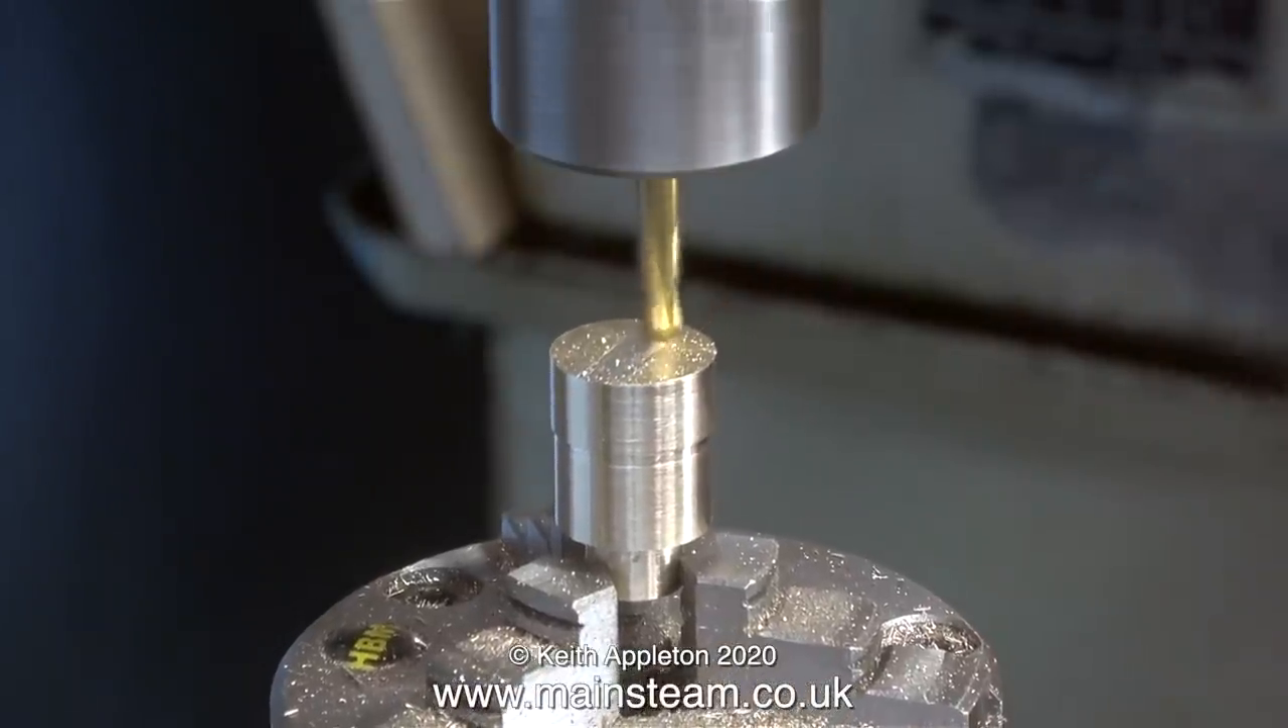You will notice that I'm not supporting much of this in the three jaw chuck. Too much of it is stuck out.